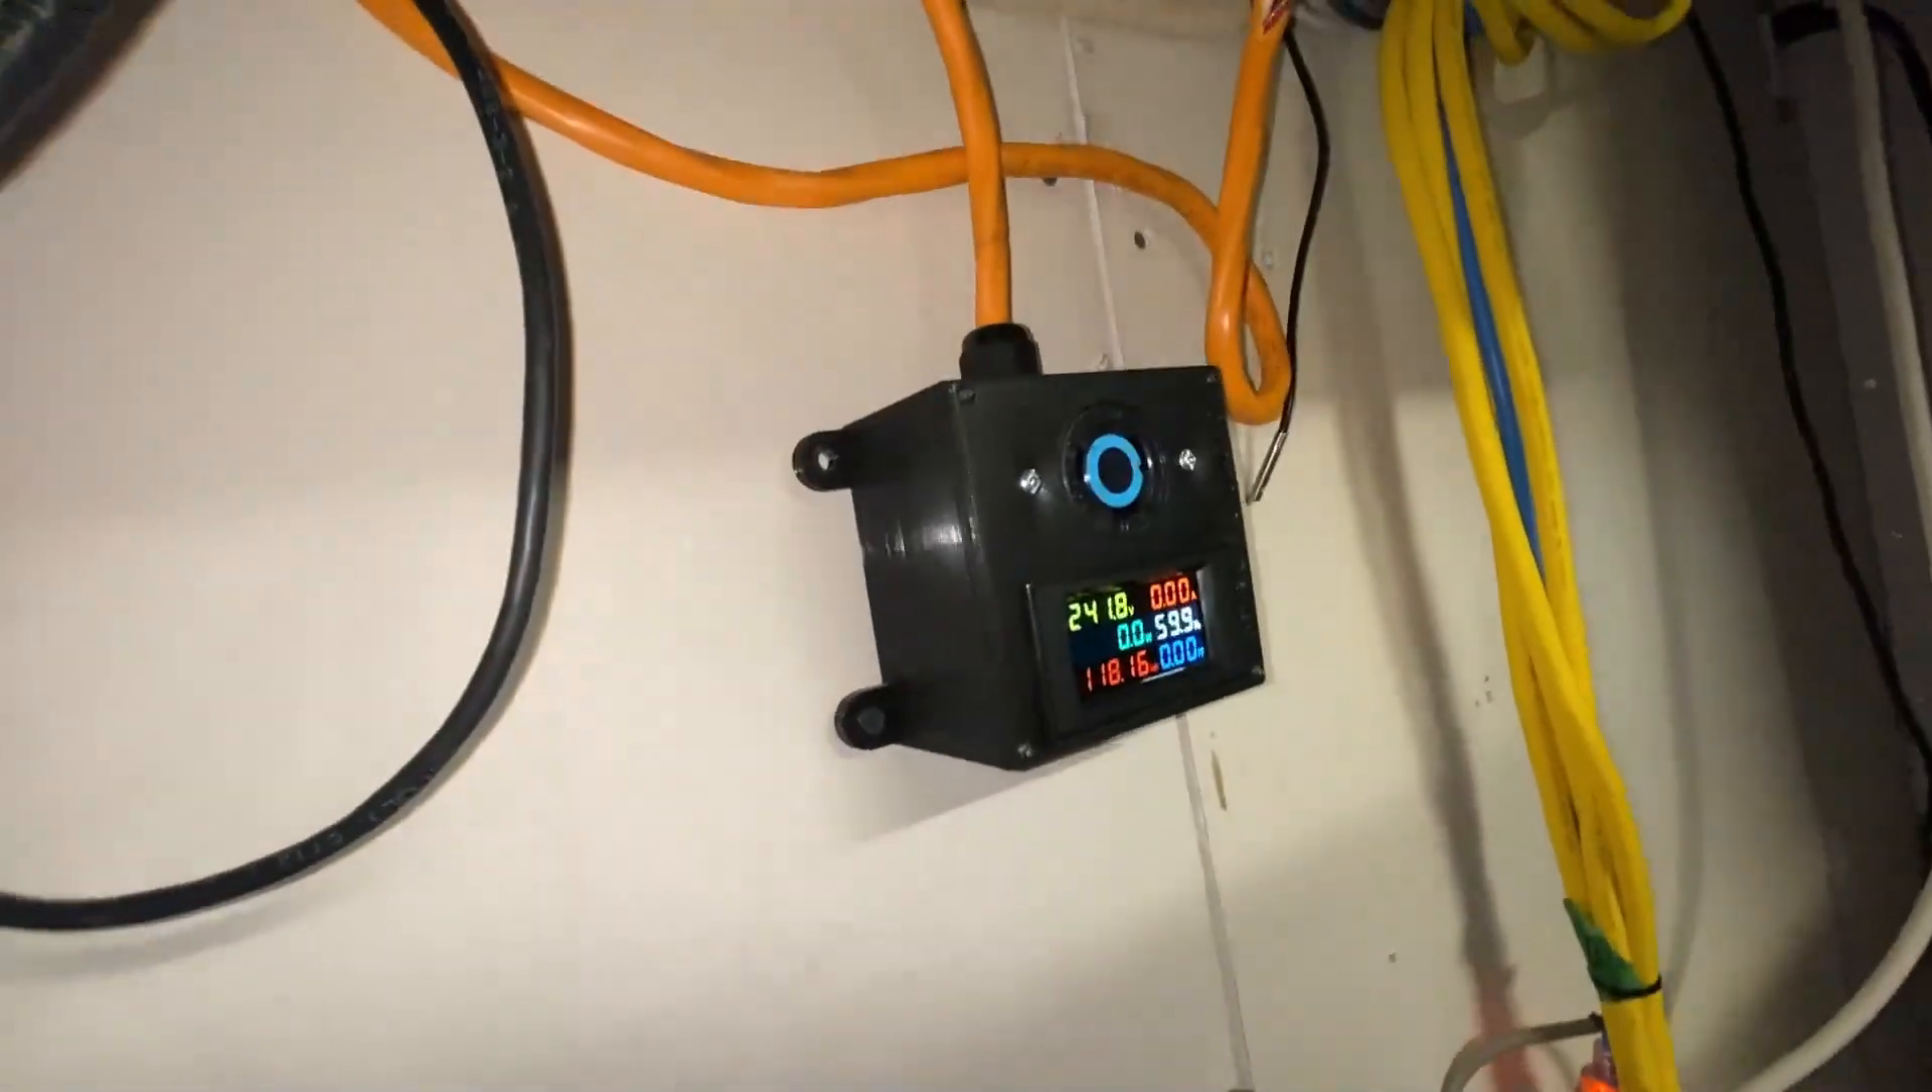We also have finished installing the LED panel for my 30 amp circuit.